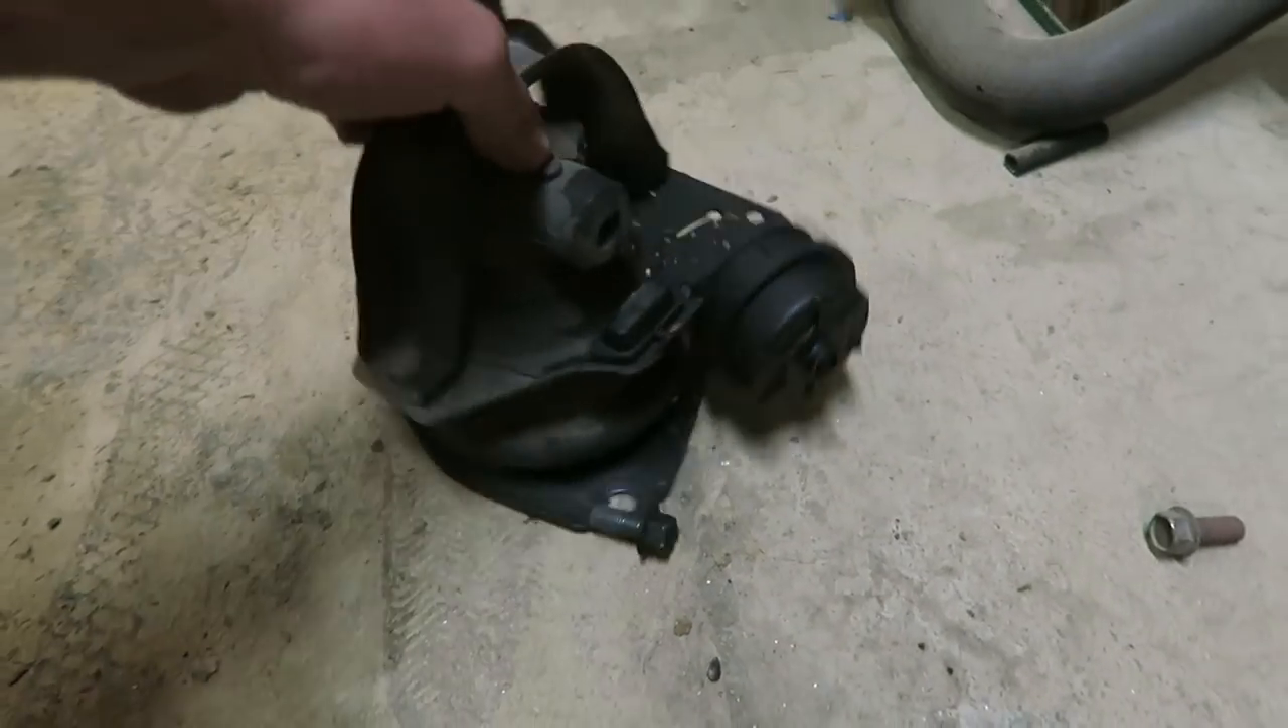And I also did just take off this rear motor mount as well.